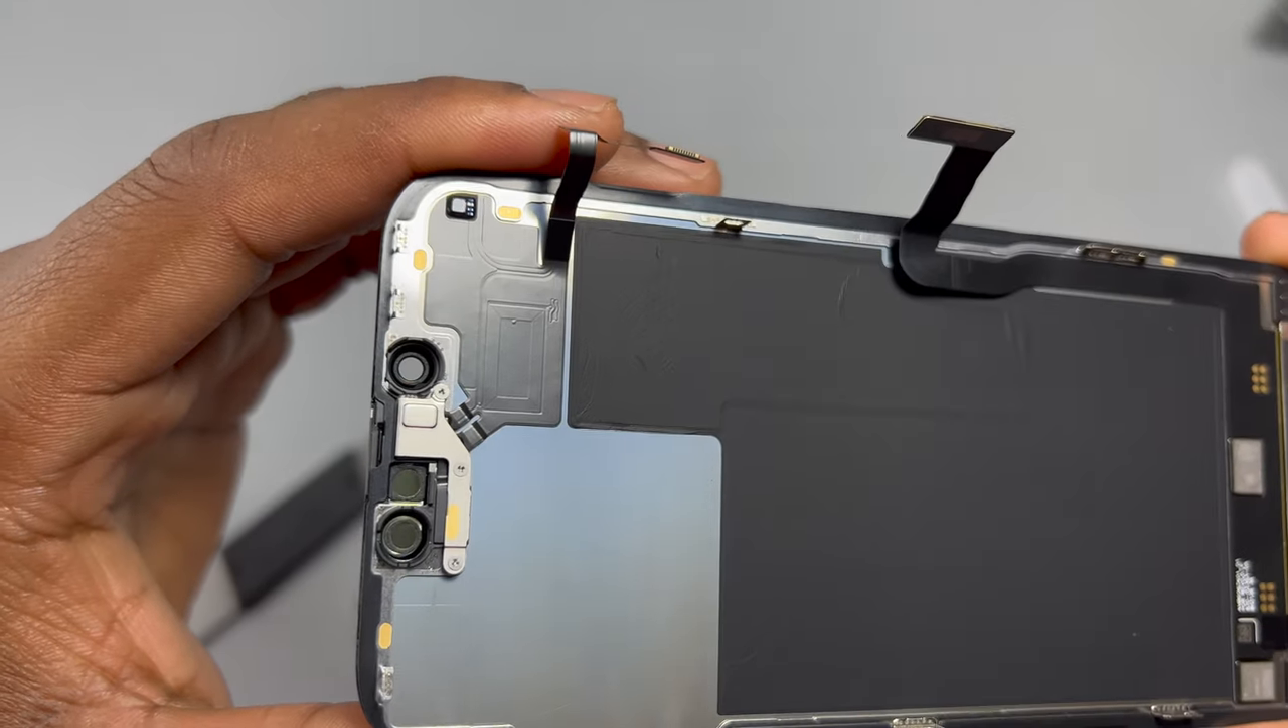The screen is completely out of the device.